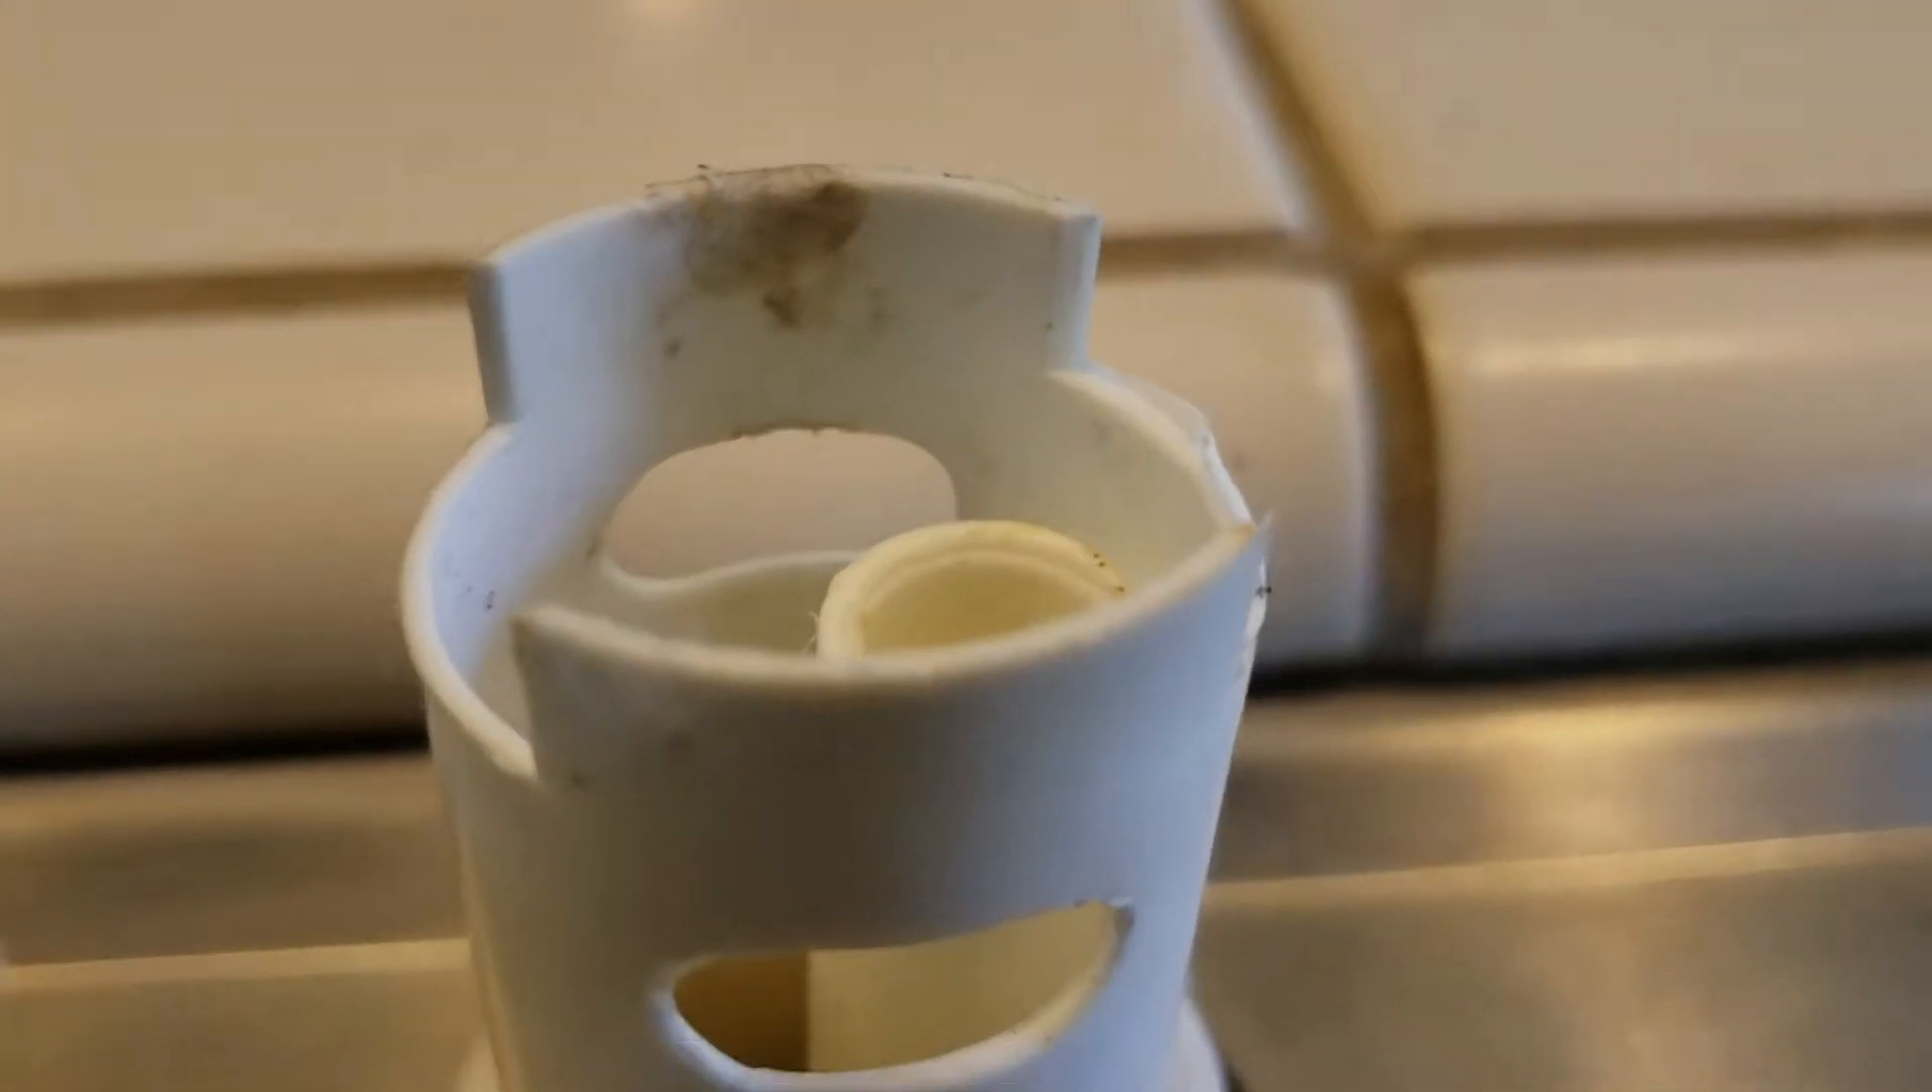So, but the only thing that's missing off here is the cap. At the top, there's a little plastic piece that pops into place.